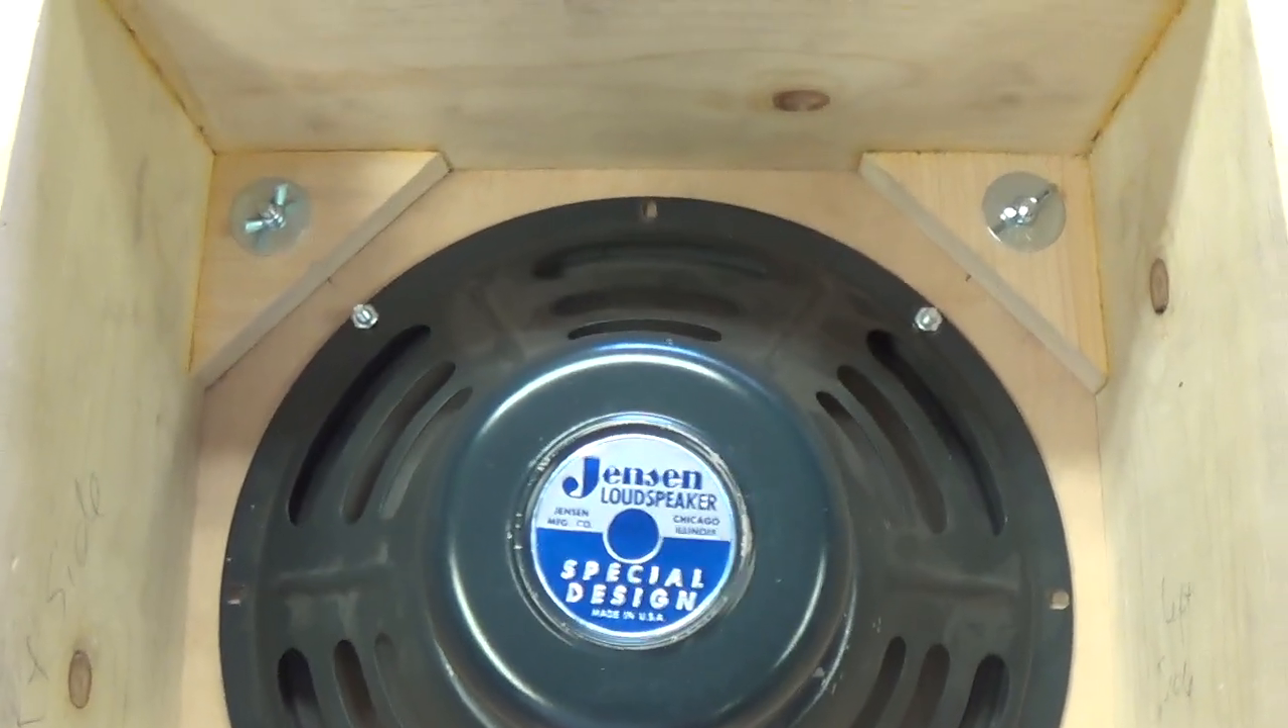The speaker's now installed in the cabinet and you notice I've got the wing nuts here.